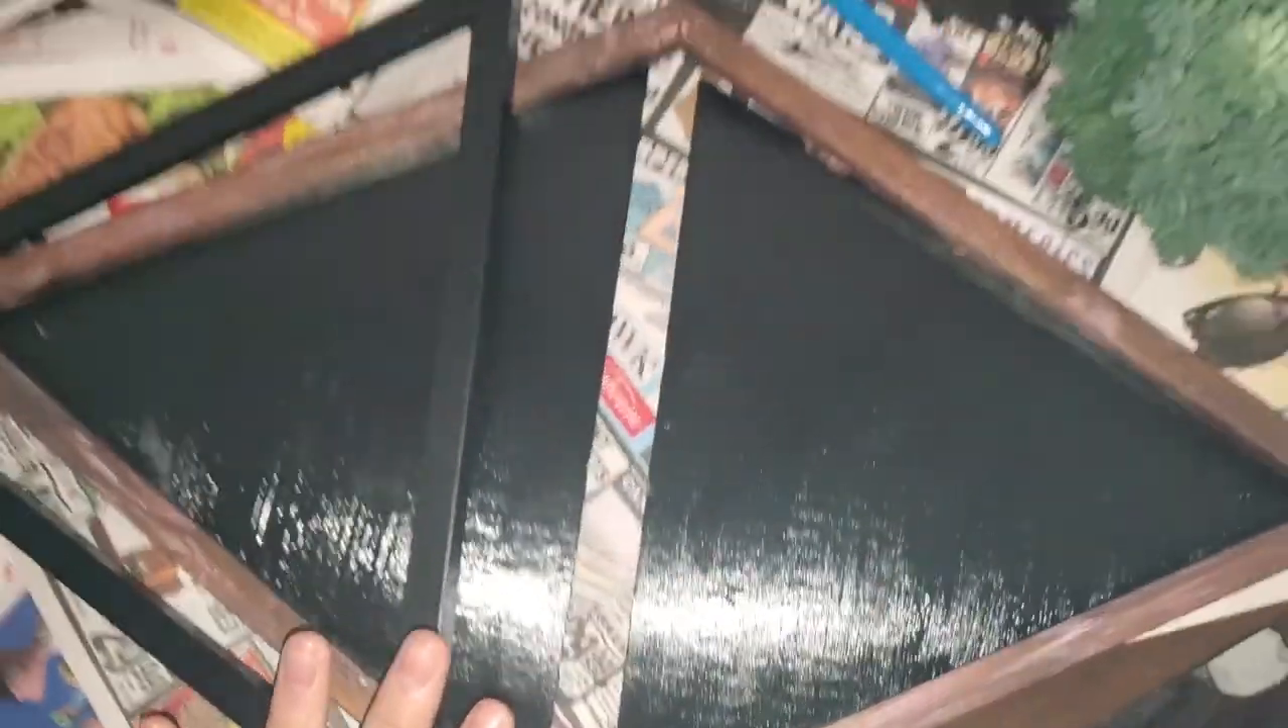When I put the backings back in there's this gap in the middle.